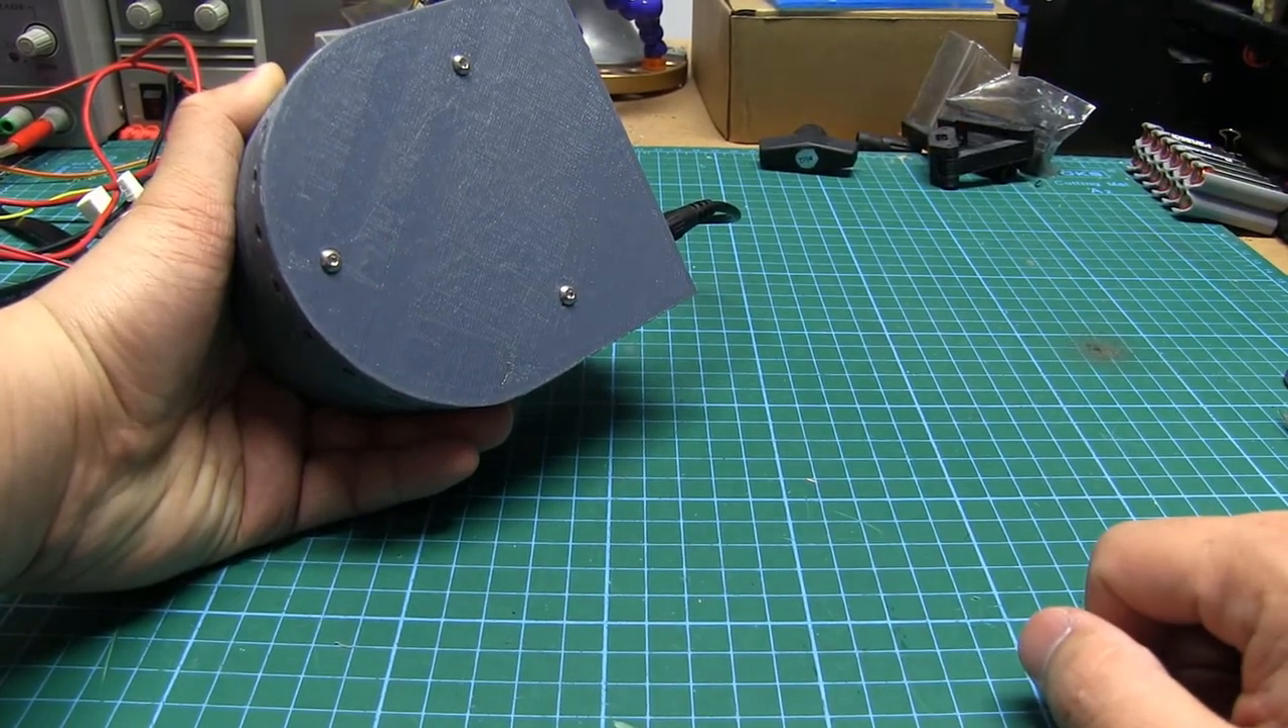The only thing that I'm missing, of course, is rubber feet.